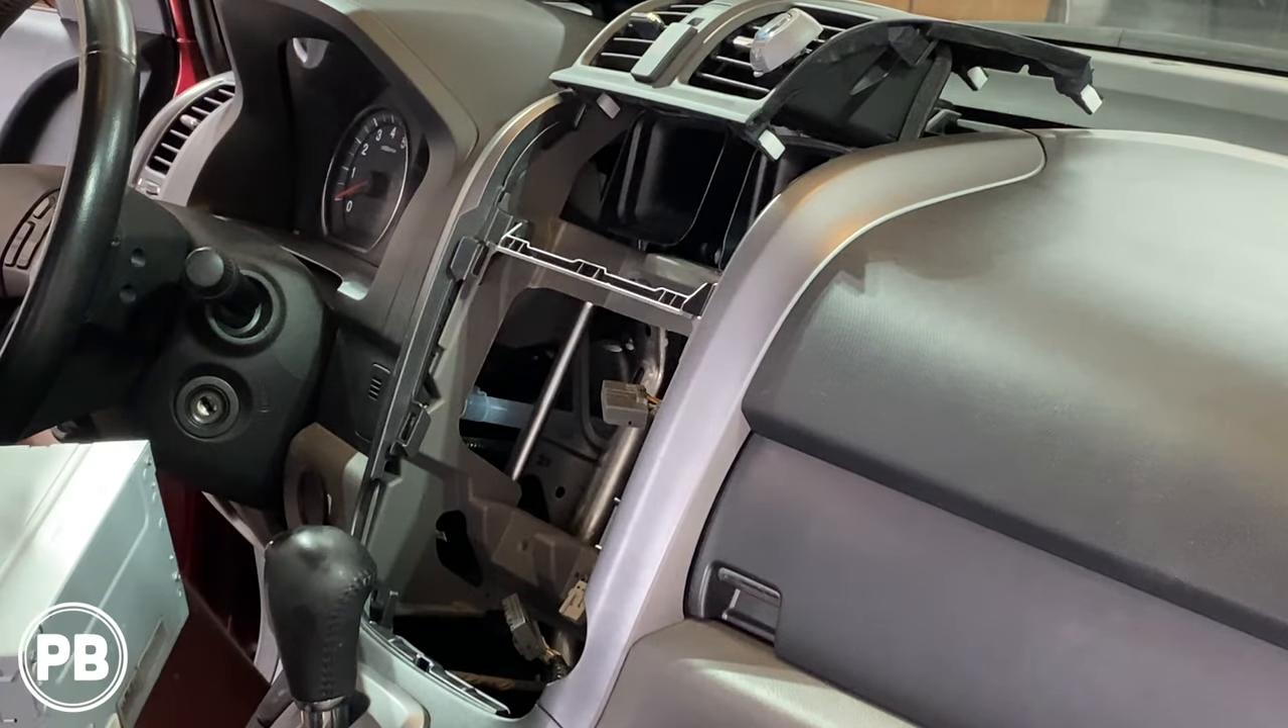So with the radio out of the way, at this point, let's head over to the bench to show you the parts that we're going to need for a new install.